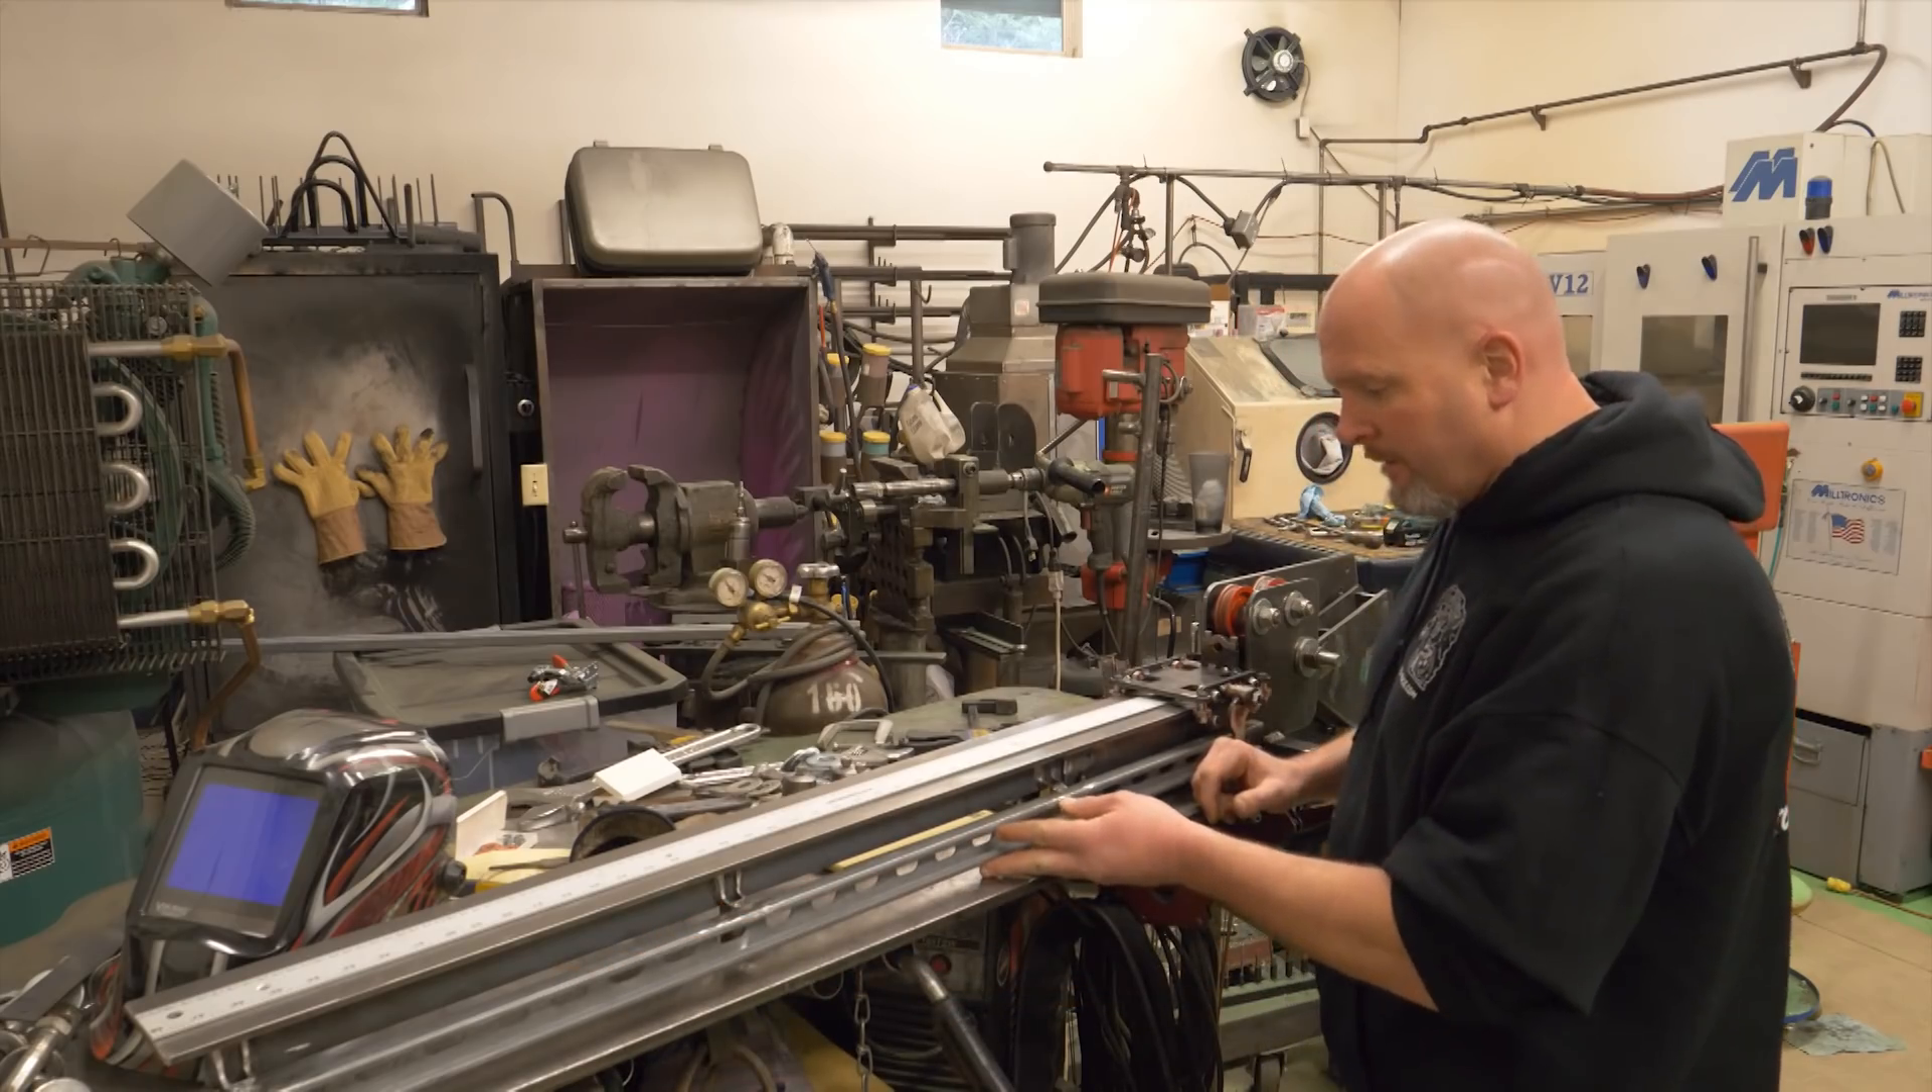I got the unistrut attached to the side of here so that'll give me something that I can mount stops to.